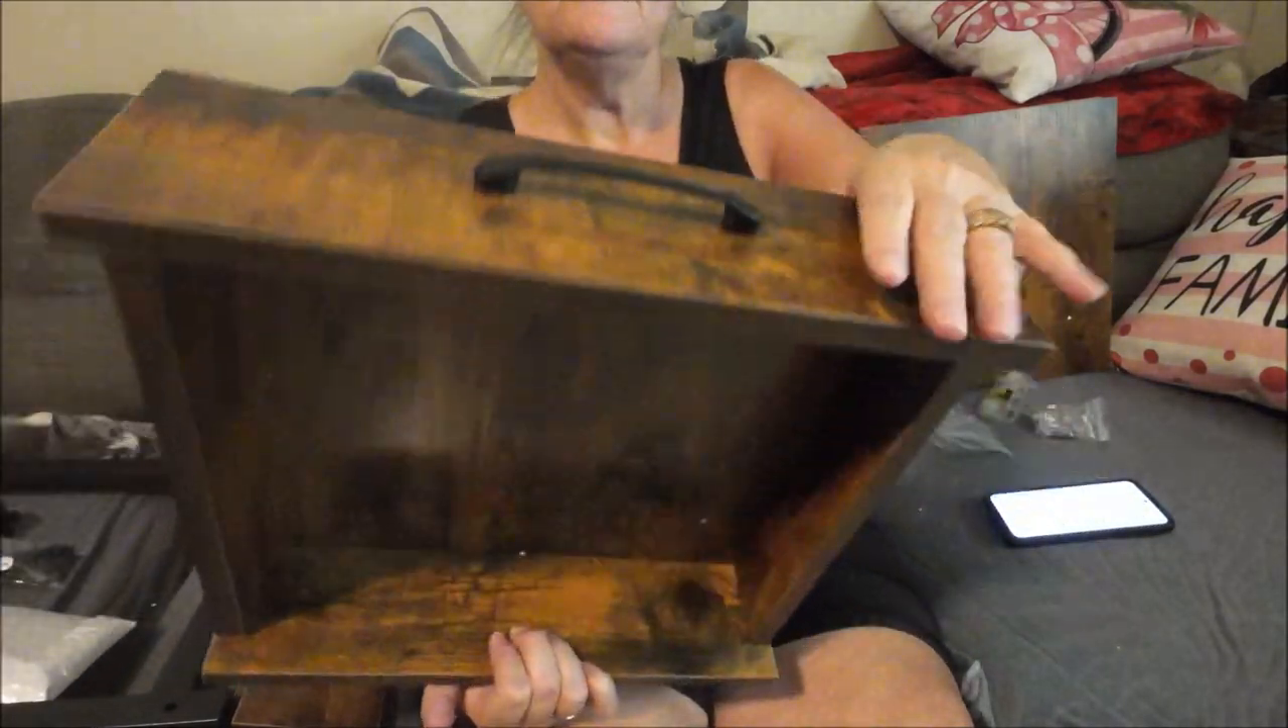So there's your handle for the drawer. So the drawer is done completely.